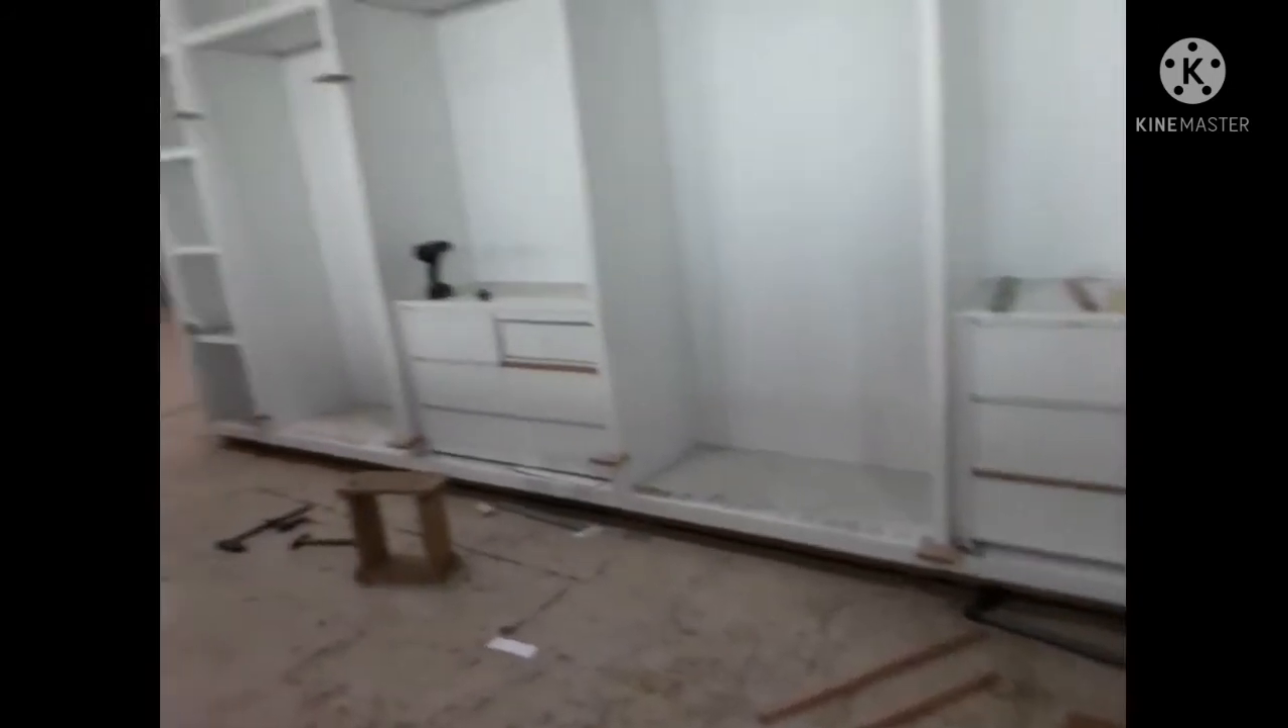Kung mapapansin nyo po nakakabit na yung mga drawer nya.